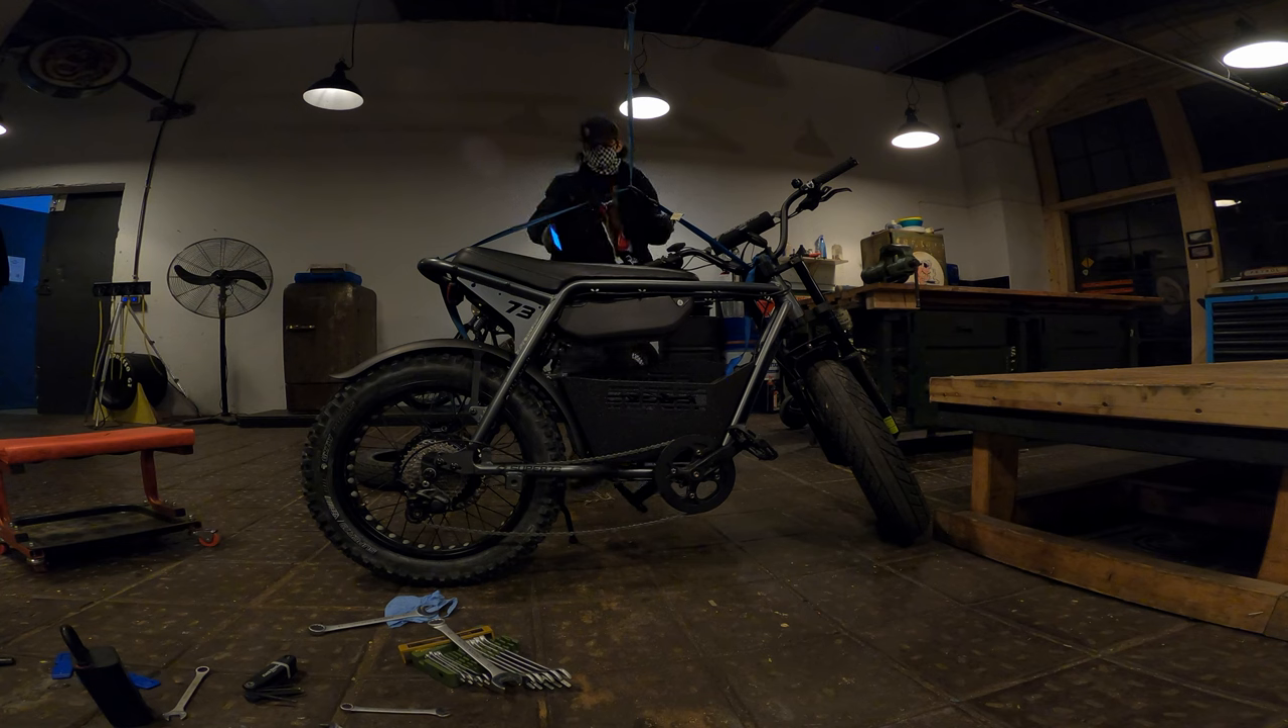So we got now the tire on here. Looking pretty good.